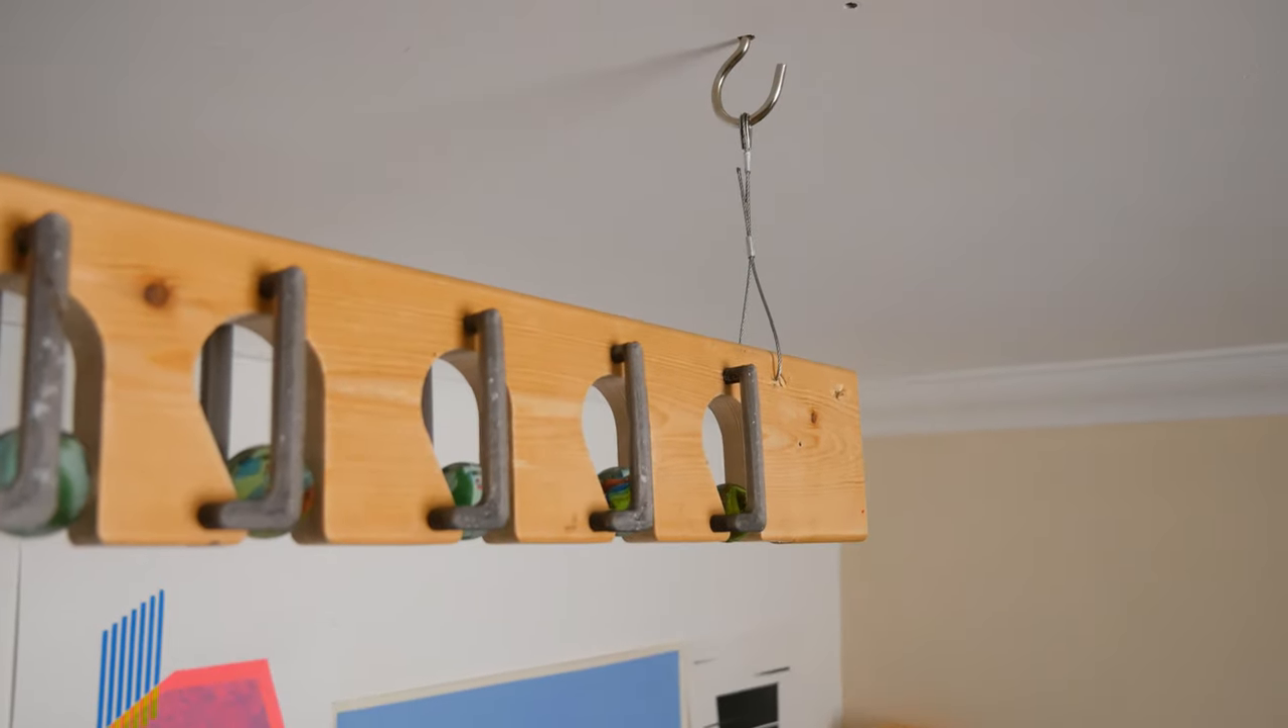And to hang it up all I've done is I've just got a hook going up into the joist in my ceiling.